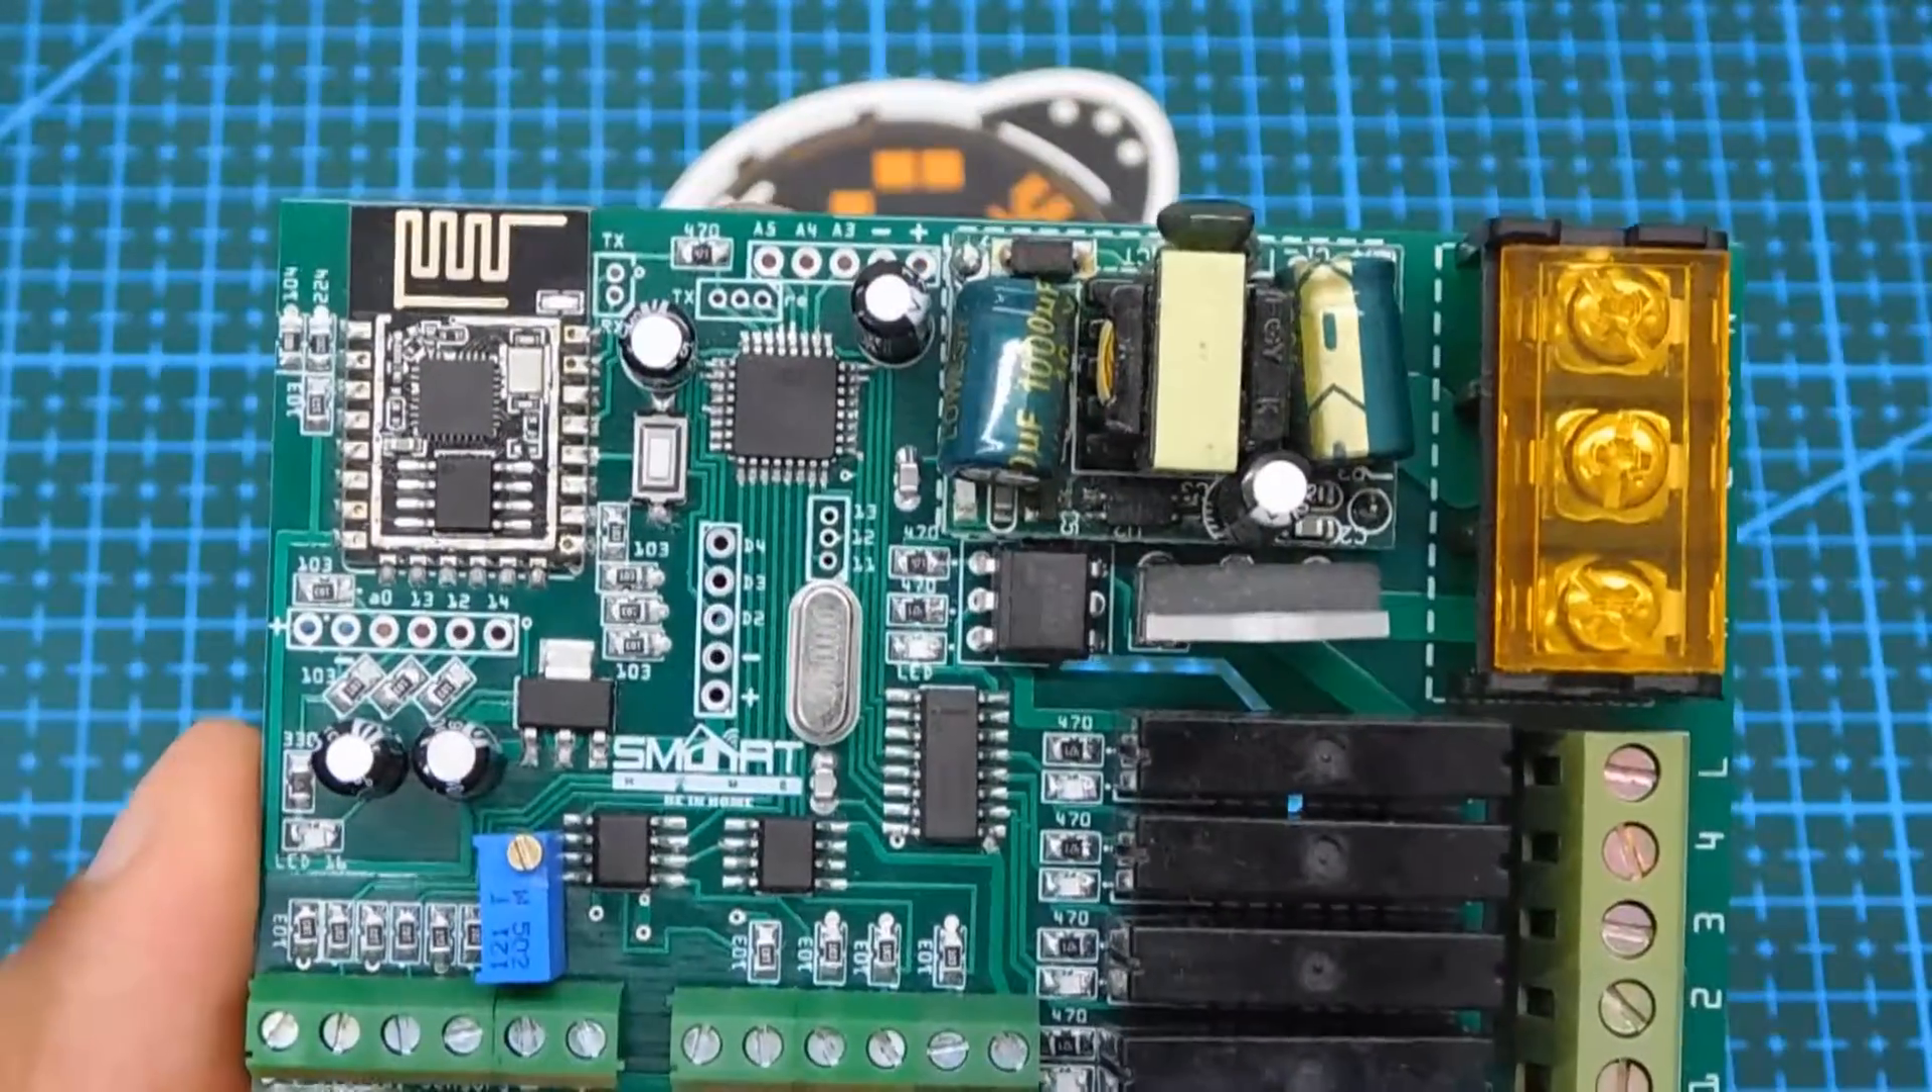بعد كده ركبنا المكونات وأنا بأعرض الصور لكي ترى كل المكونات.